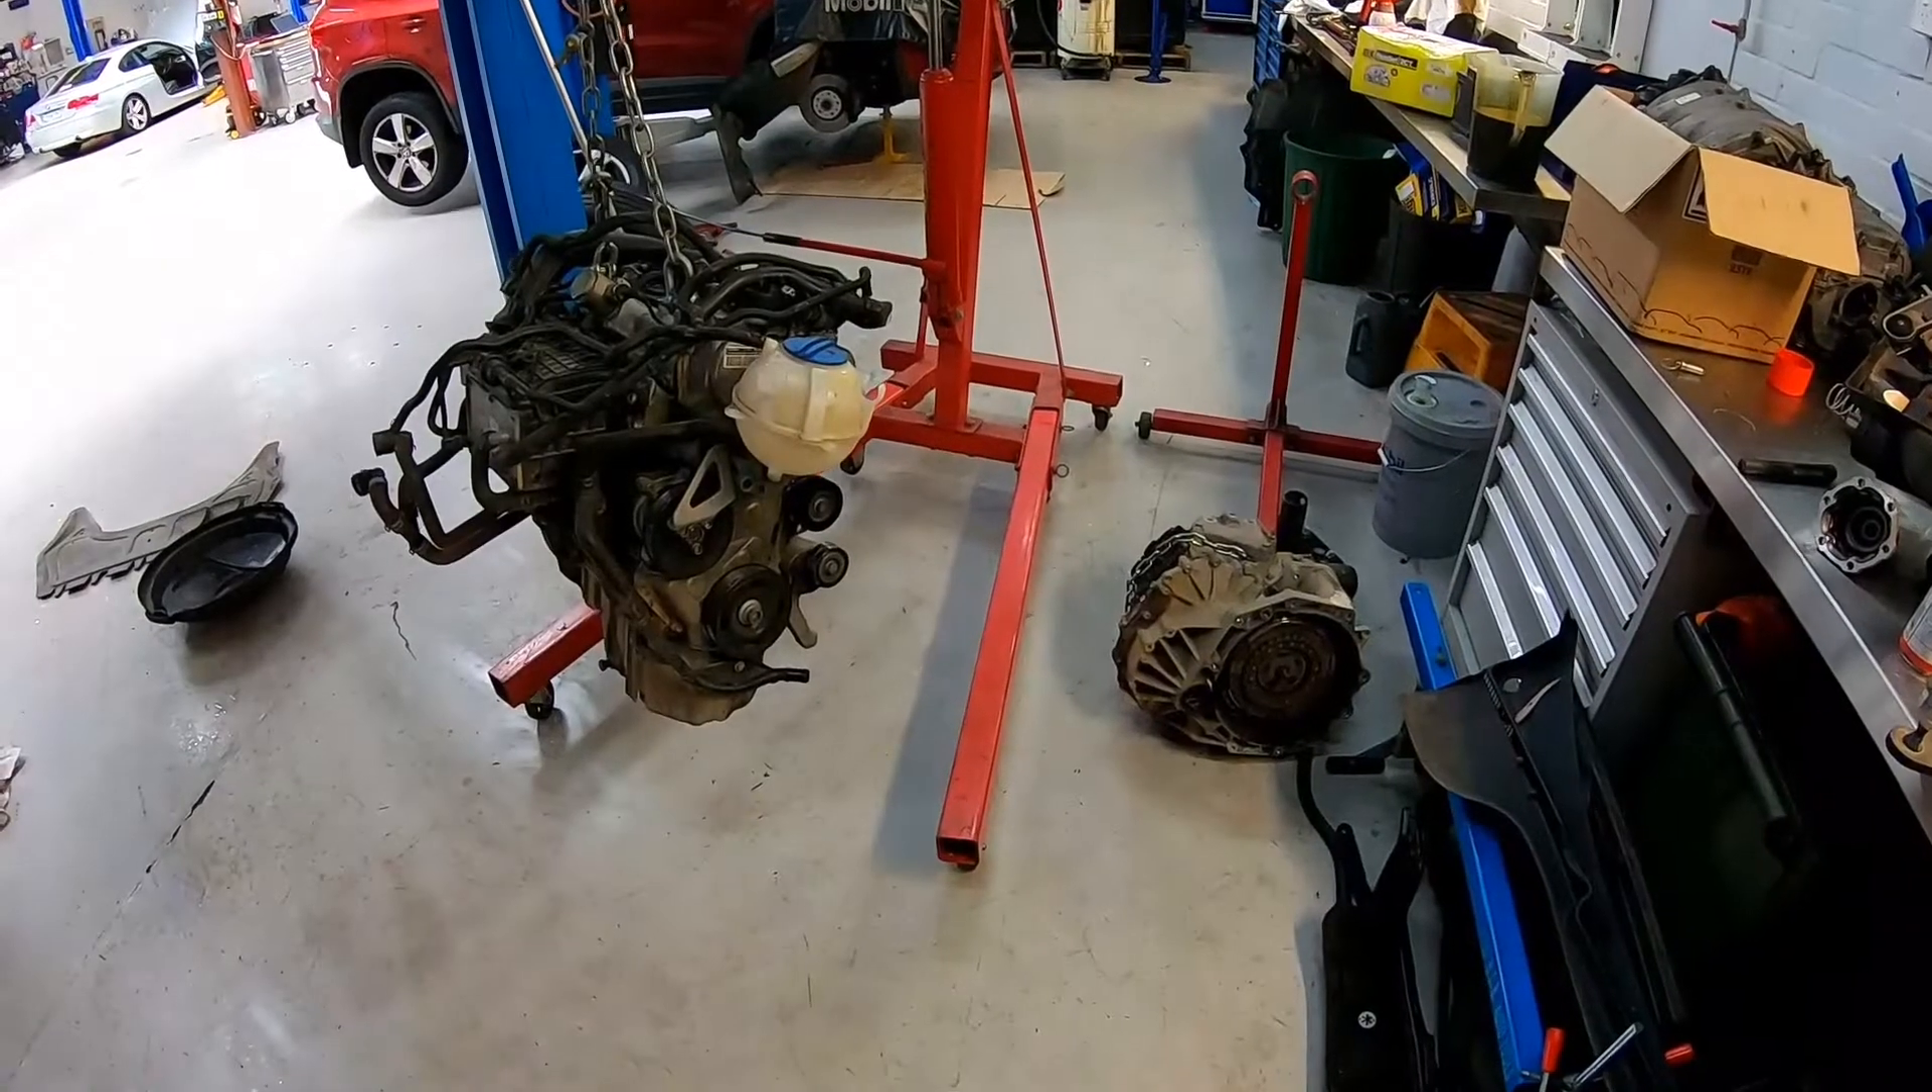That's the engine and the gearbox out on the floor now.